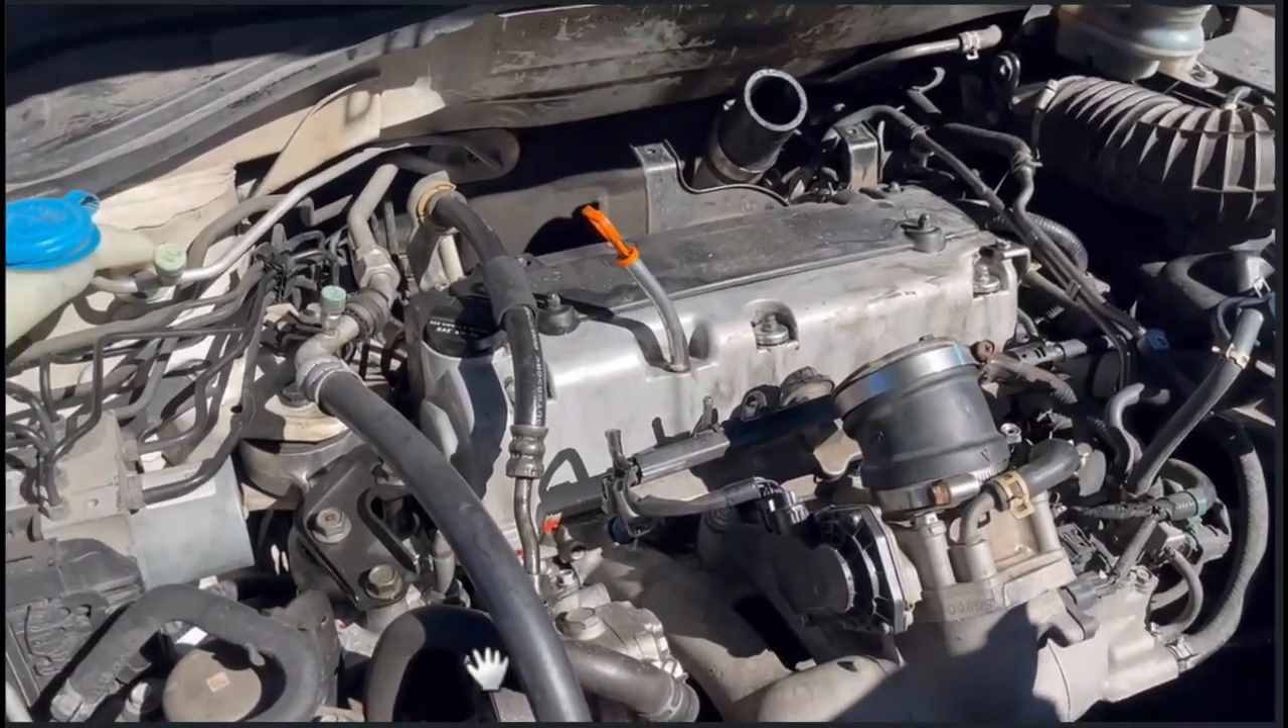So now we're down to where we can actually see the valve cover.